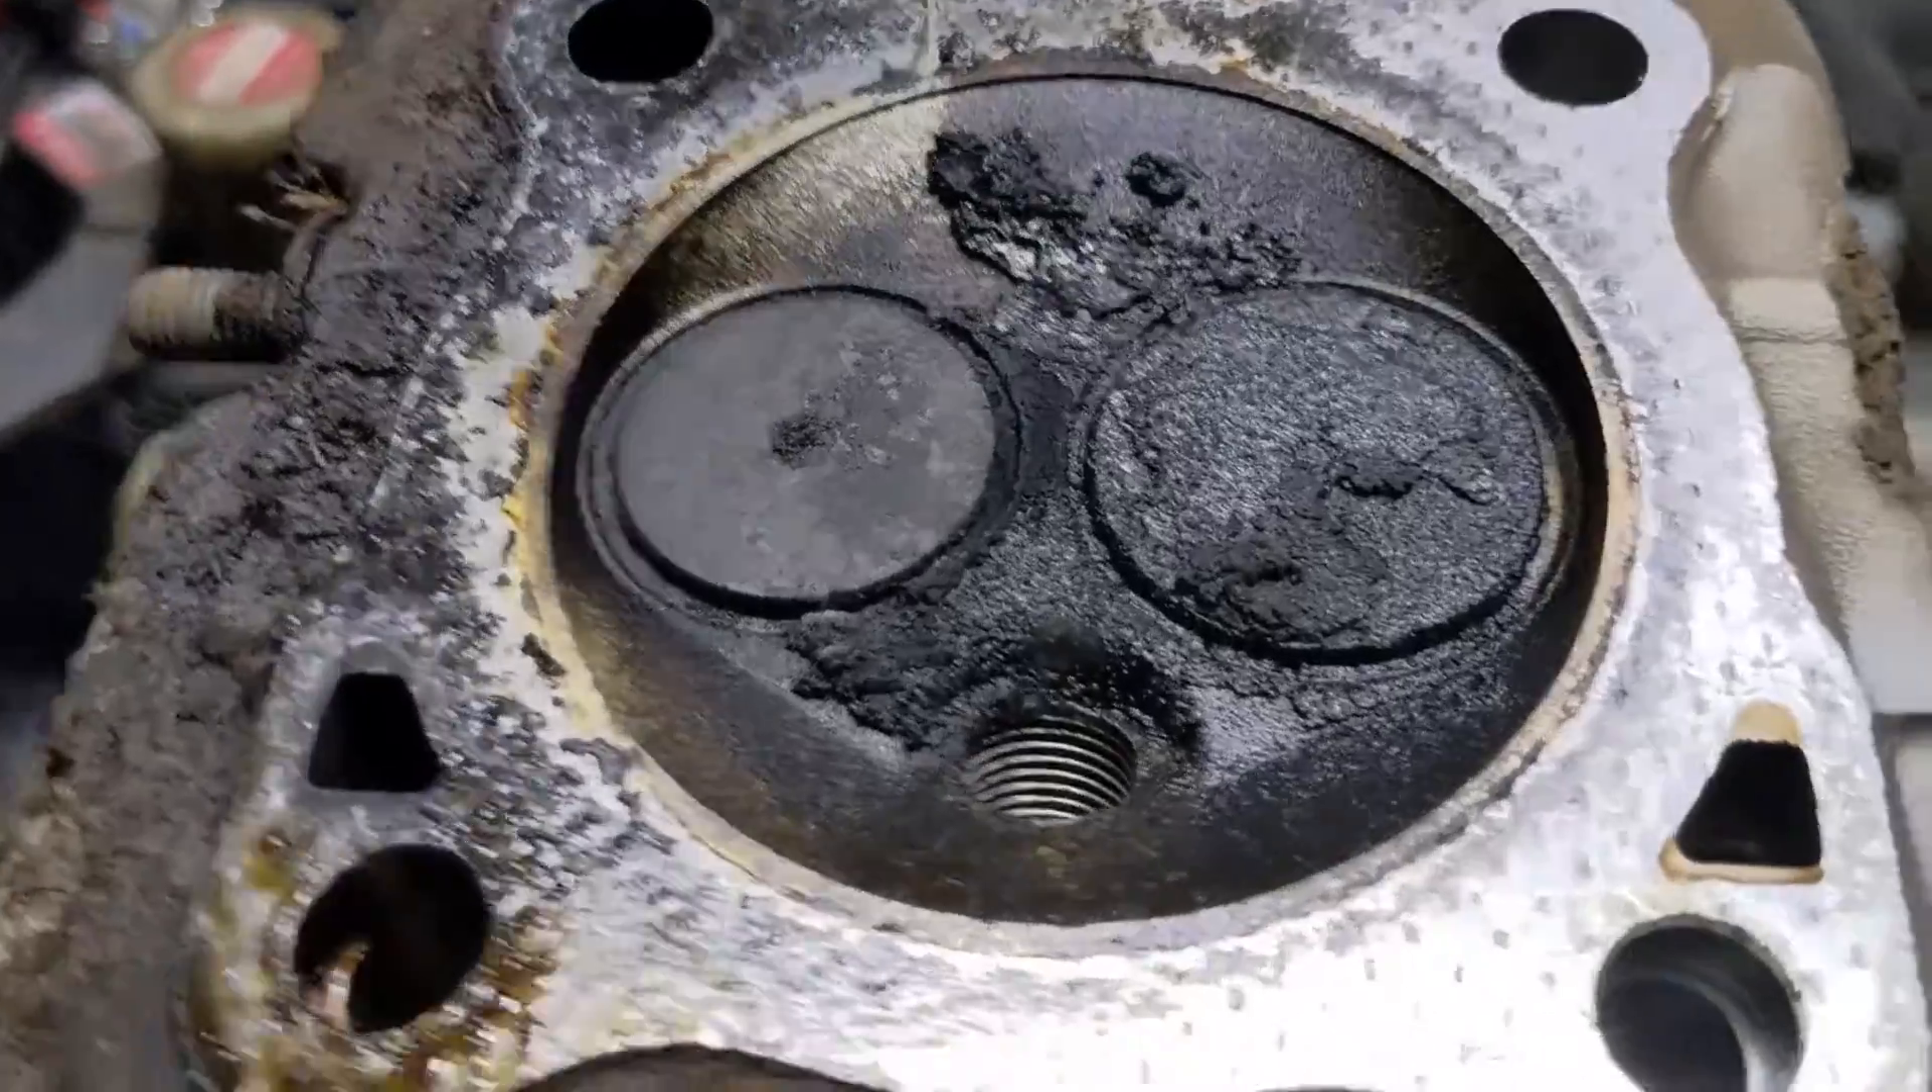But we now have our cylinder head off.